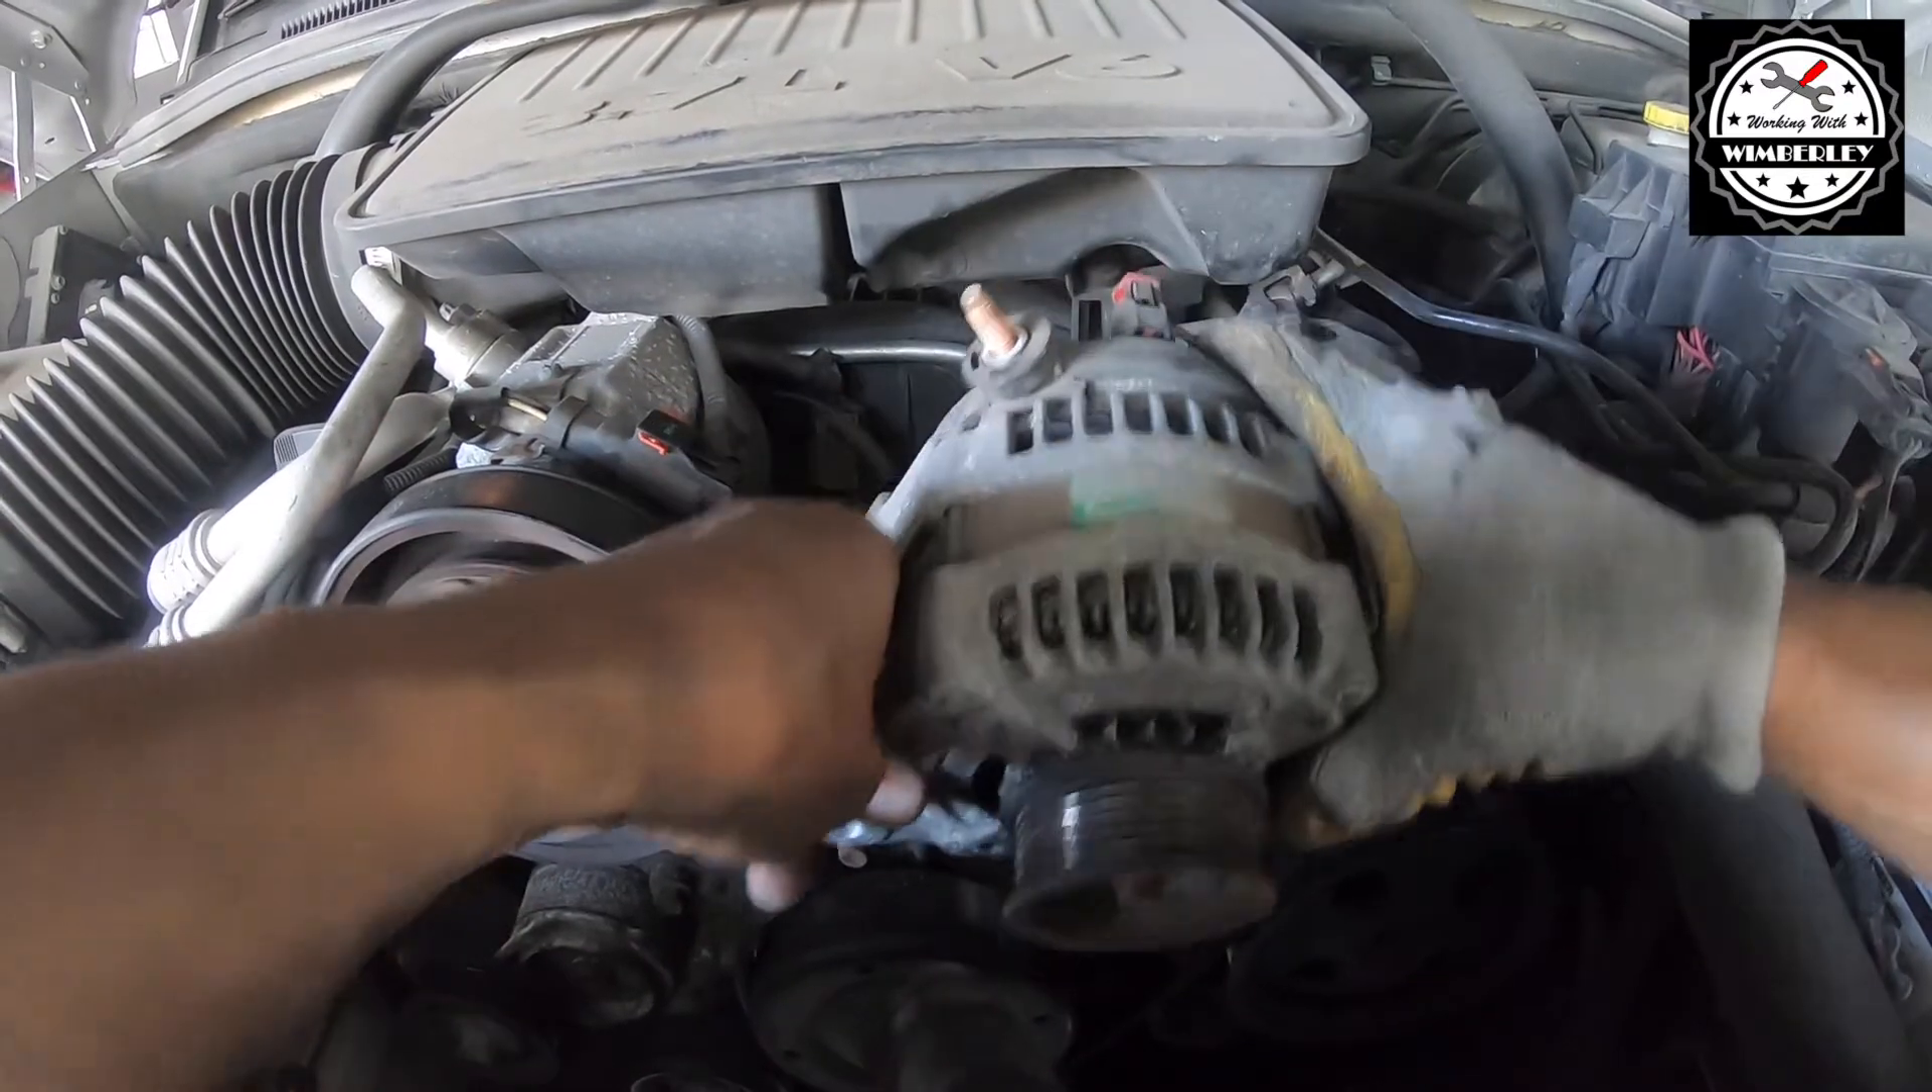Now i've got the alternator out.